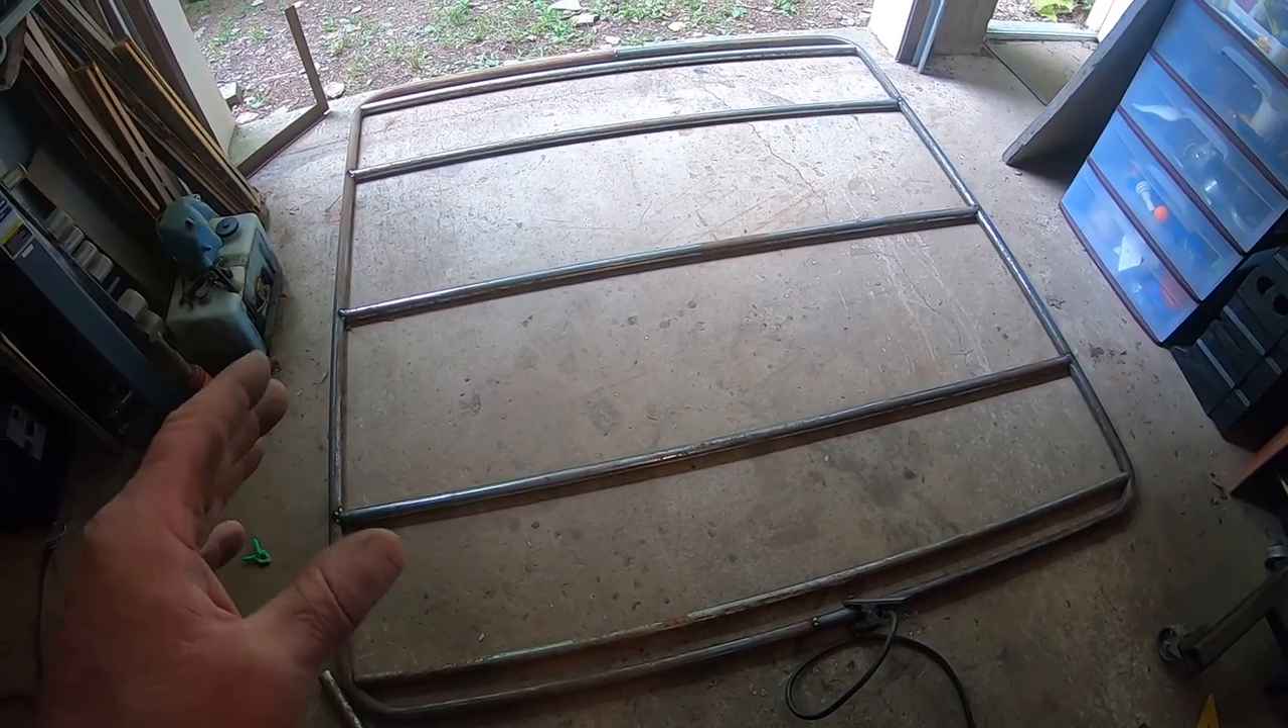Now we've got our canopy top all tacked up next thing is to put our supports on.